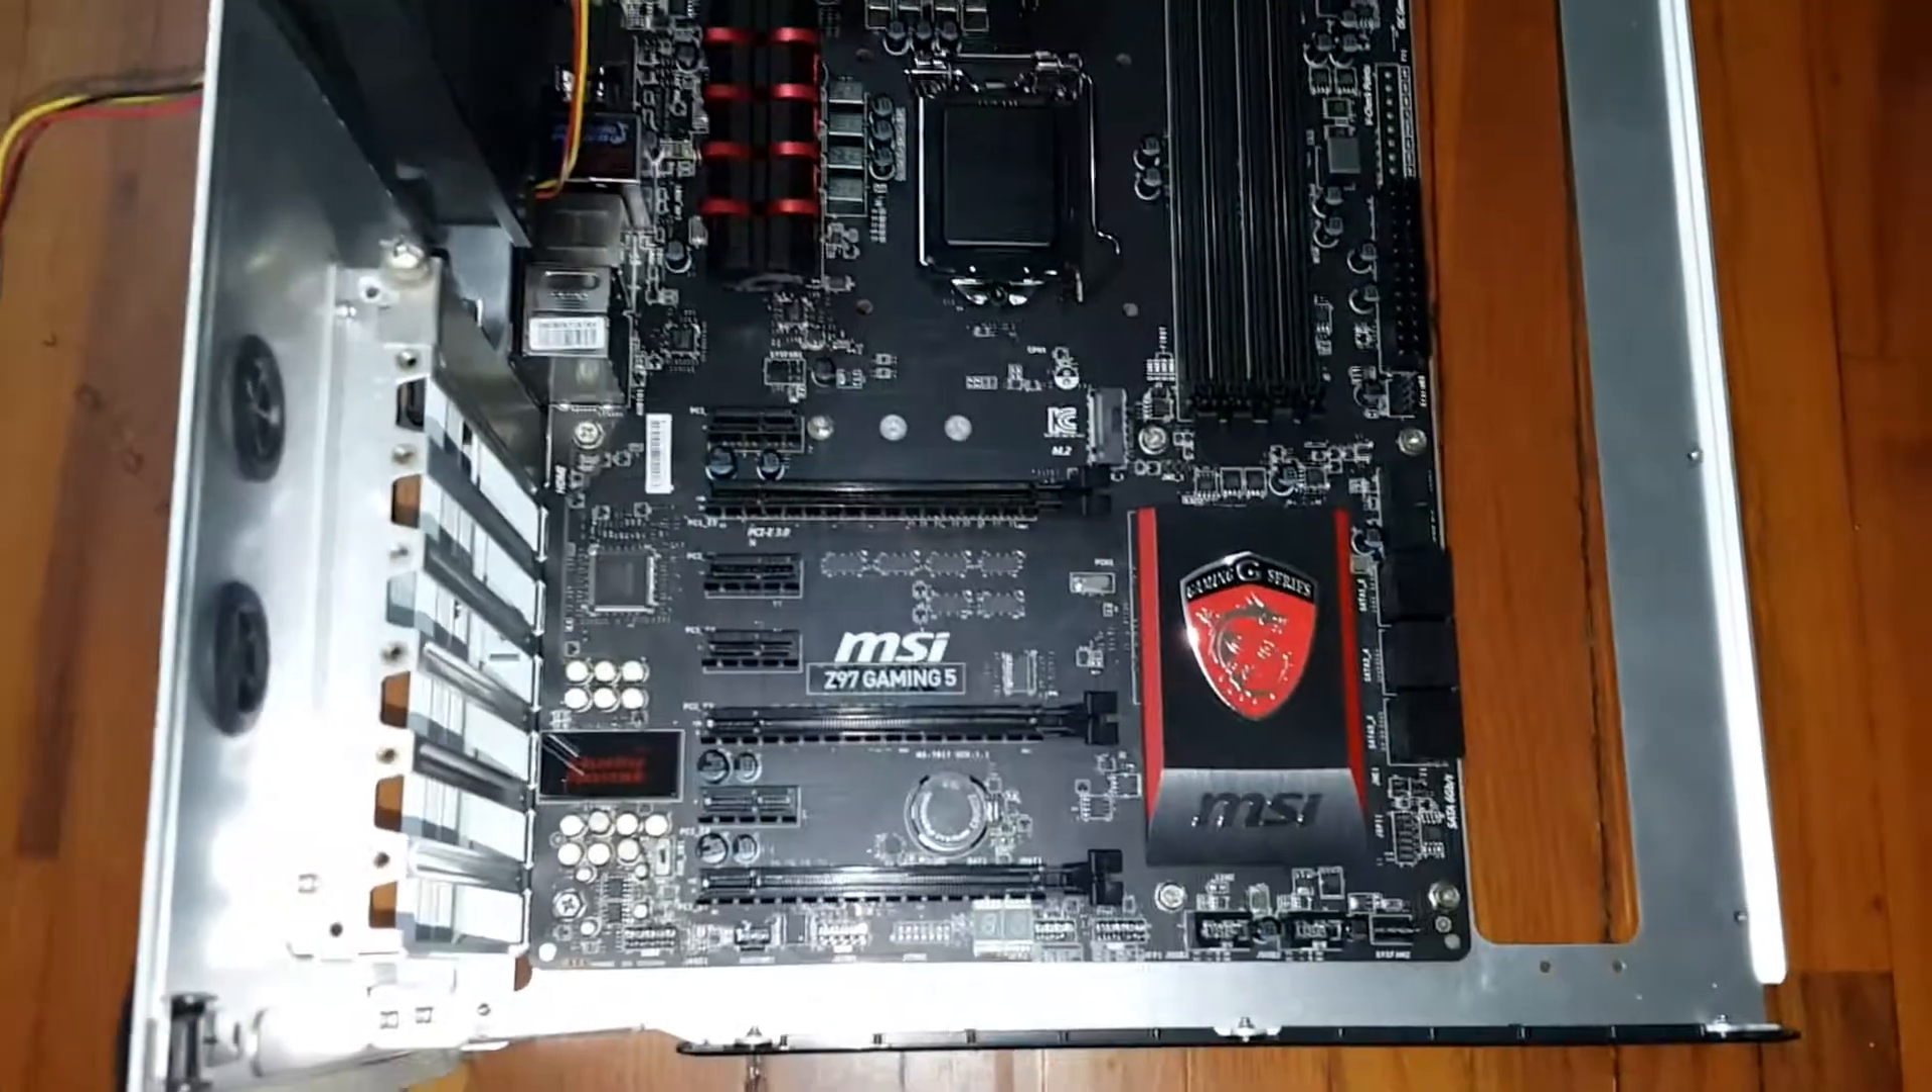Bueno, como podemos observar la tarjeta madre ya se ha instalado en la plataforma de instalación del computador.